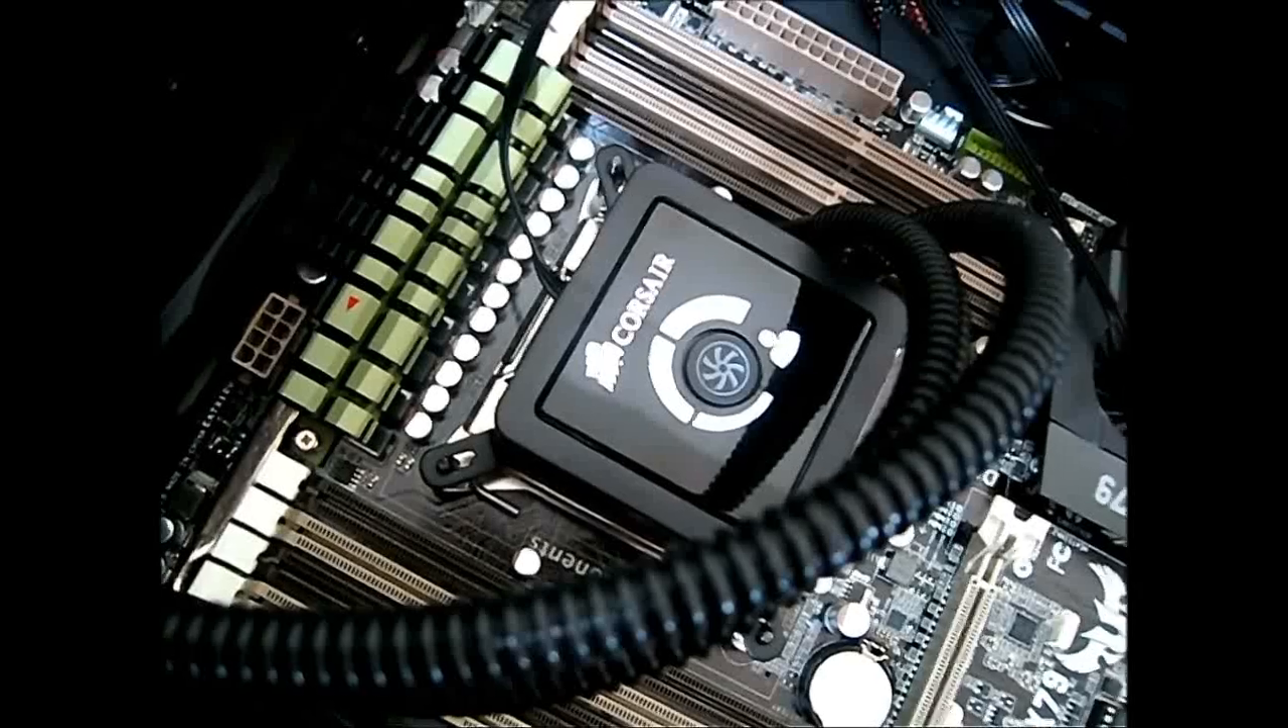Now, we have the cold plate, and the pump, uh, on top of our CPU.